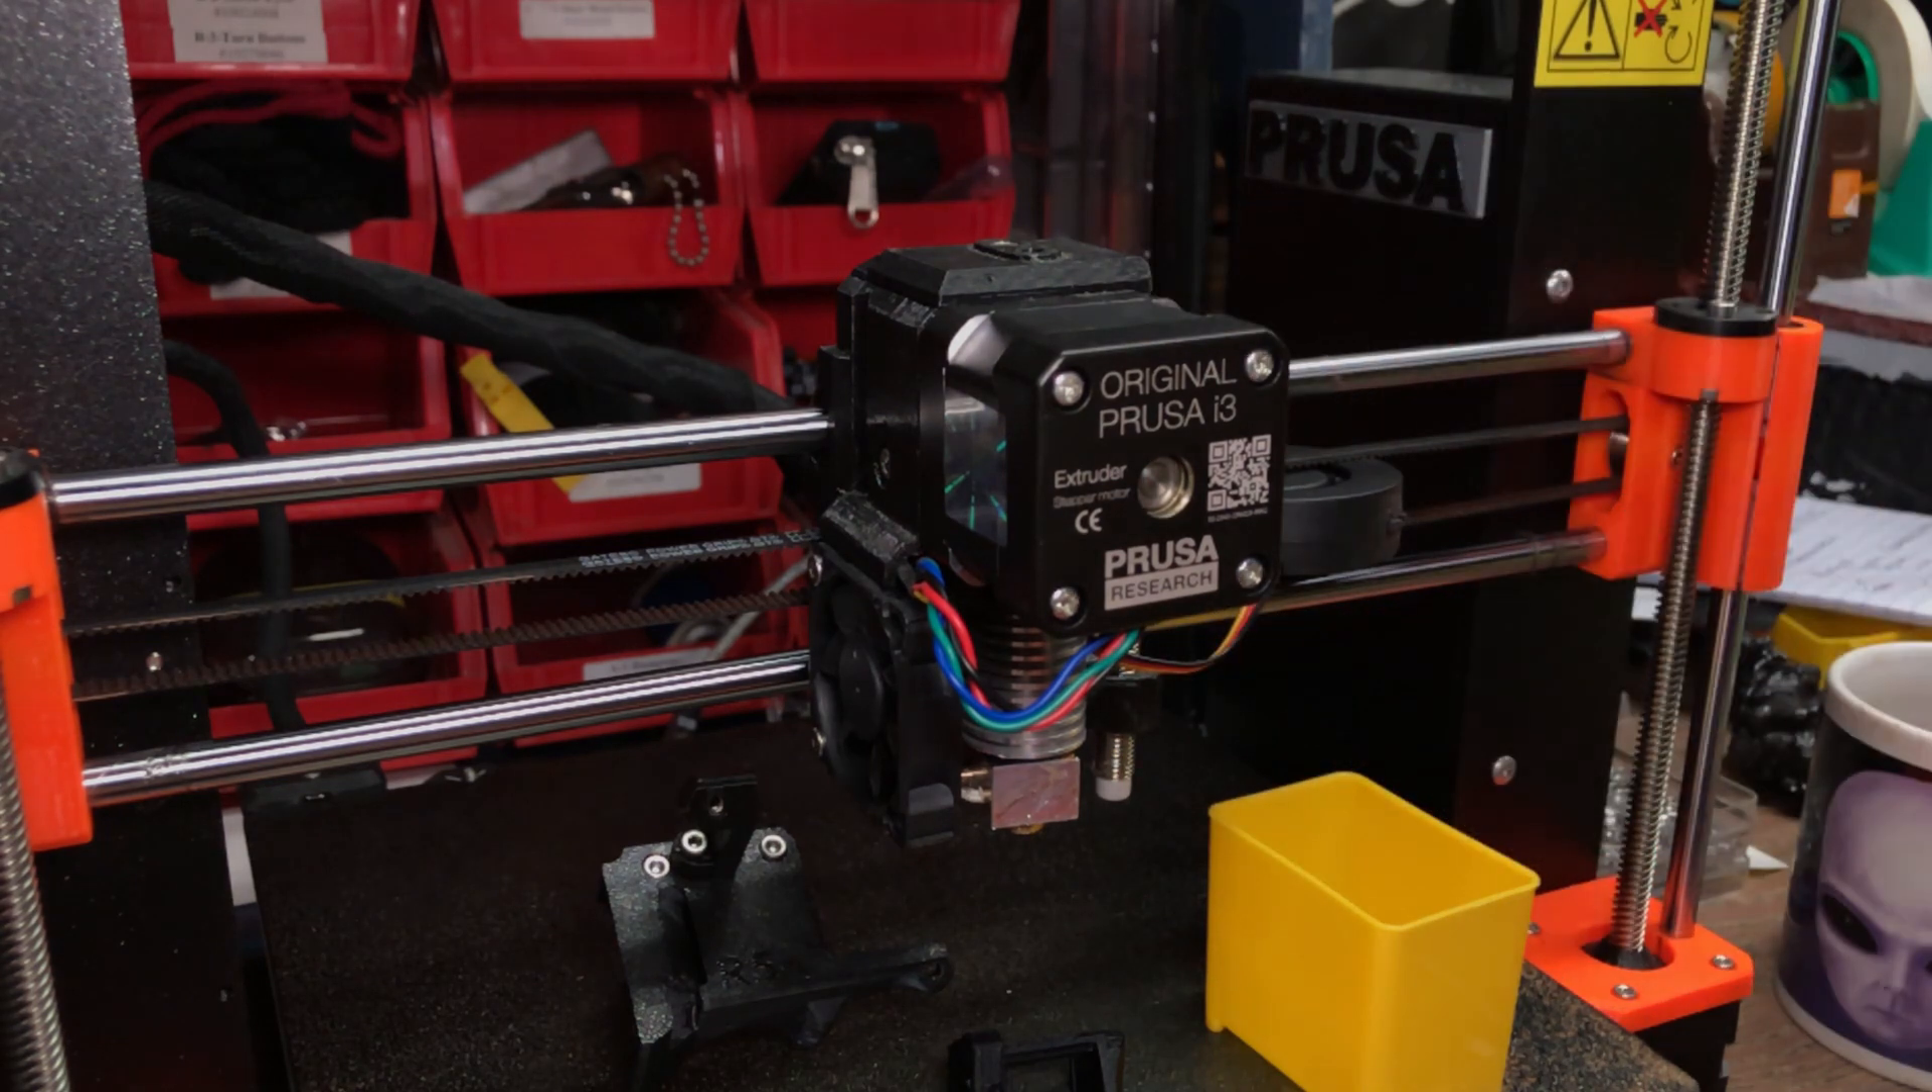Now, our hot end is exposed.